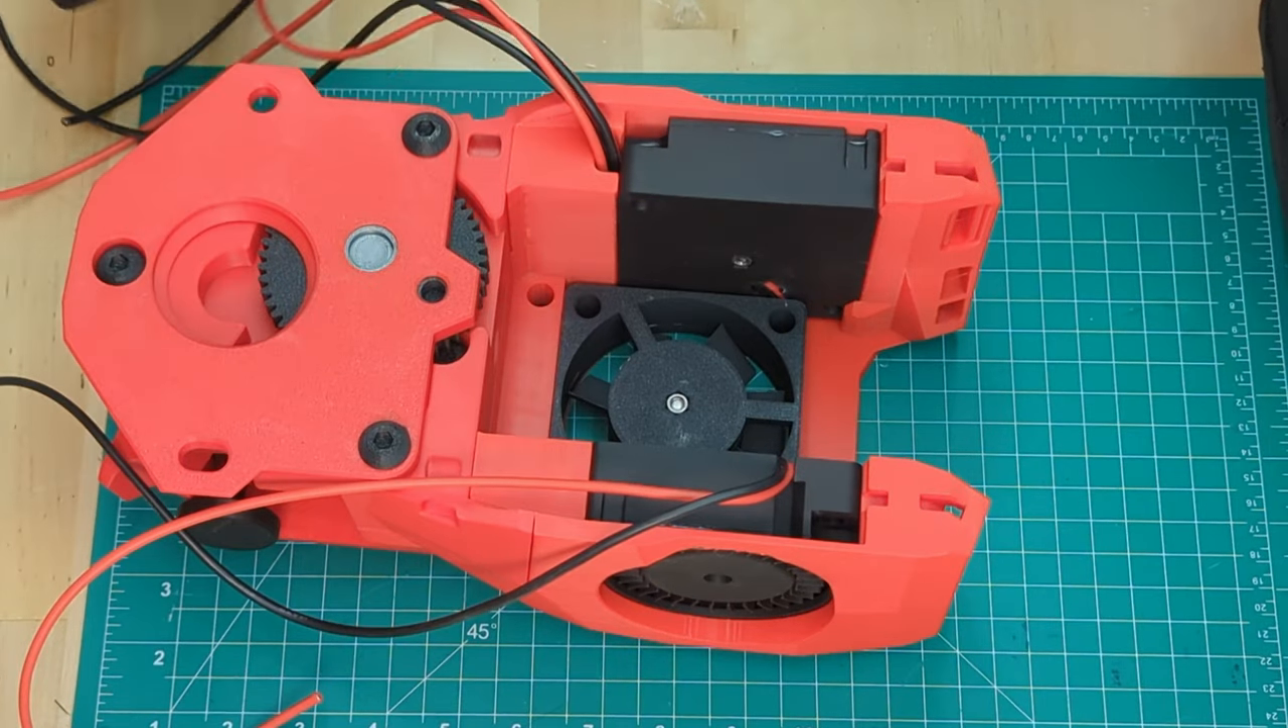With the fans installed we can move on to mounting the pancake stepper.